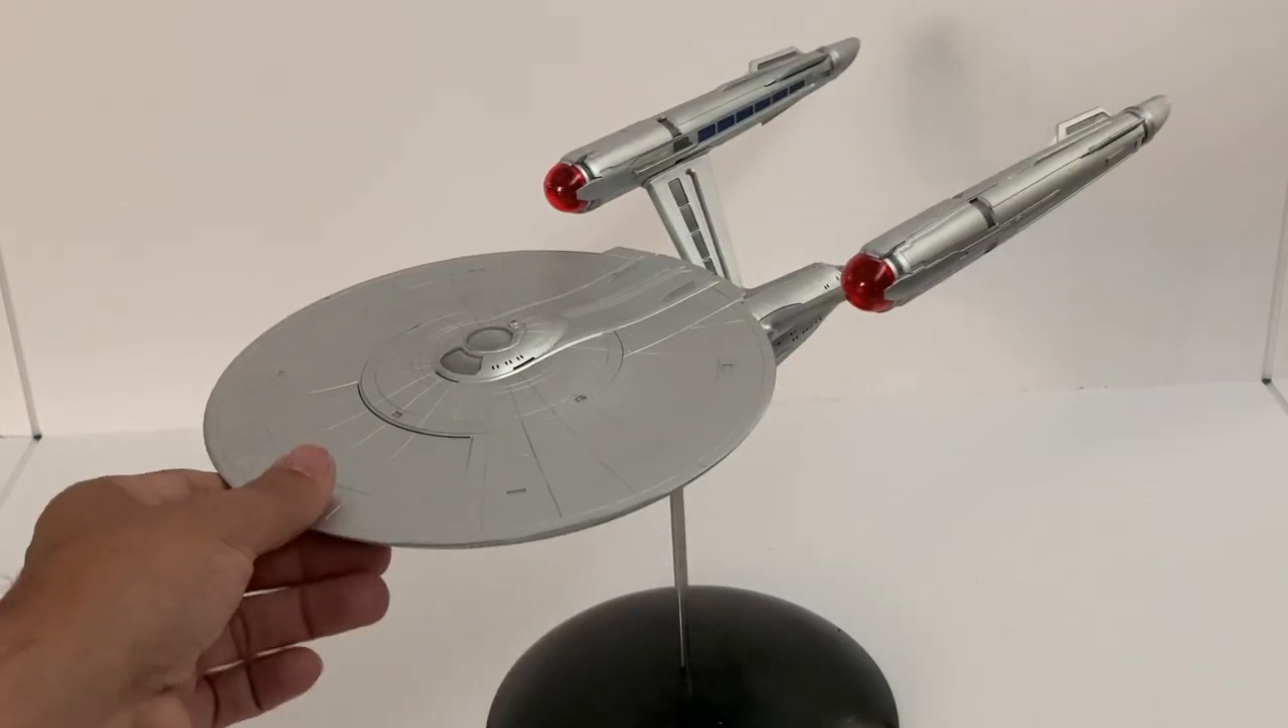All right now that the ship is glued together we have our first look at the model kit completely assembled and it's a good looking ship.